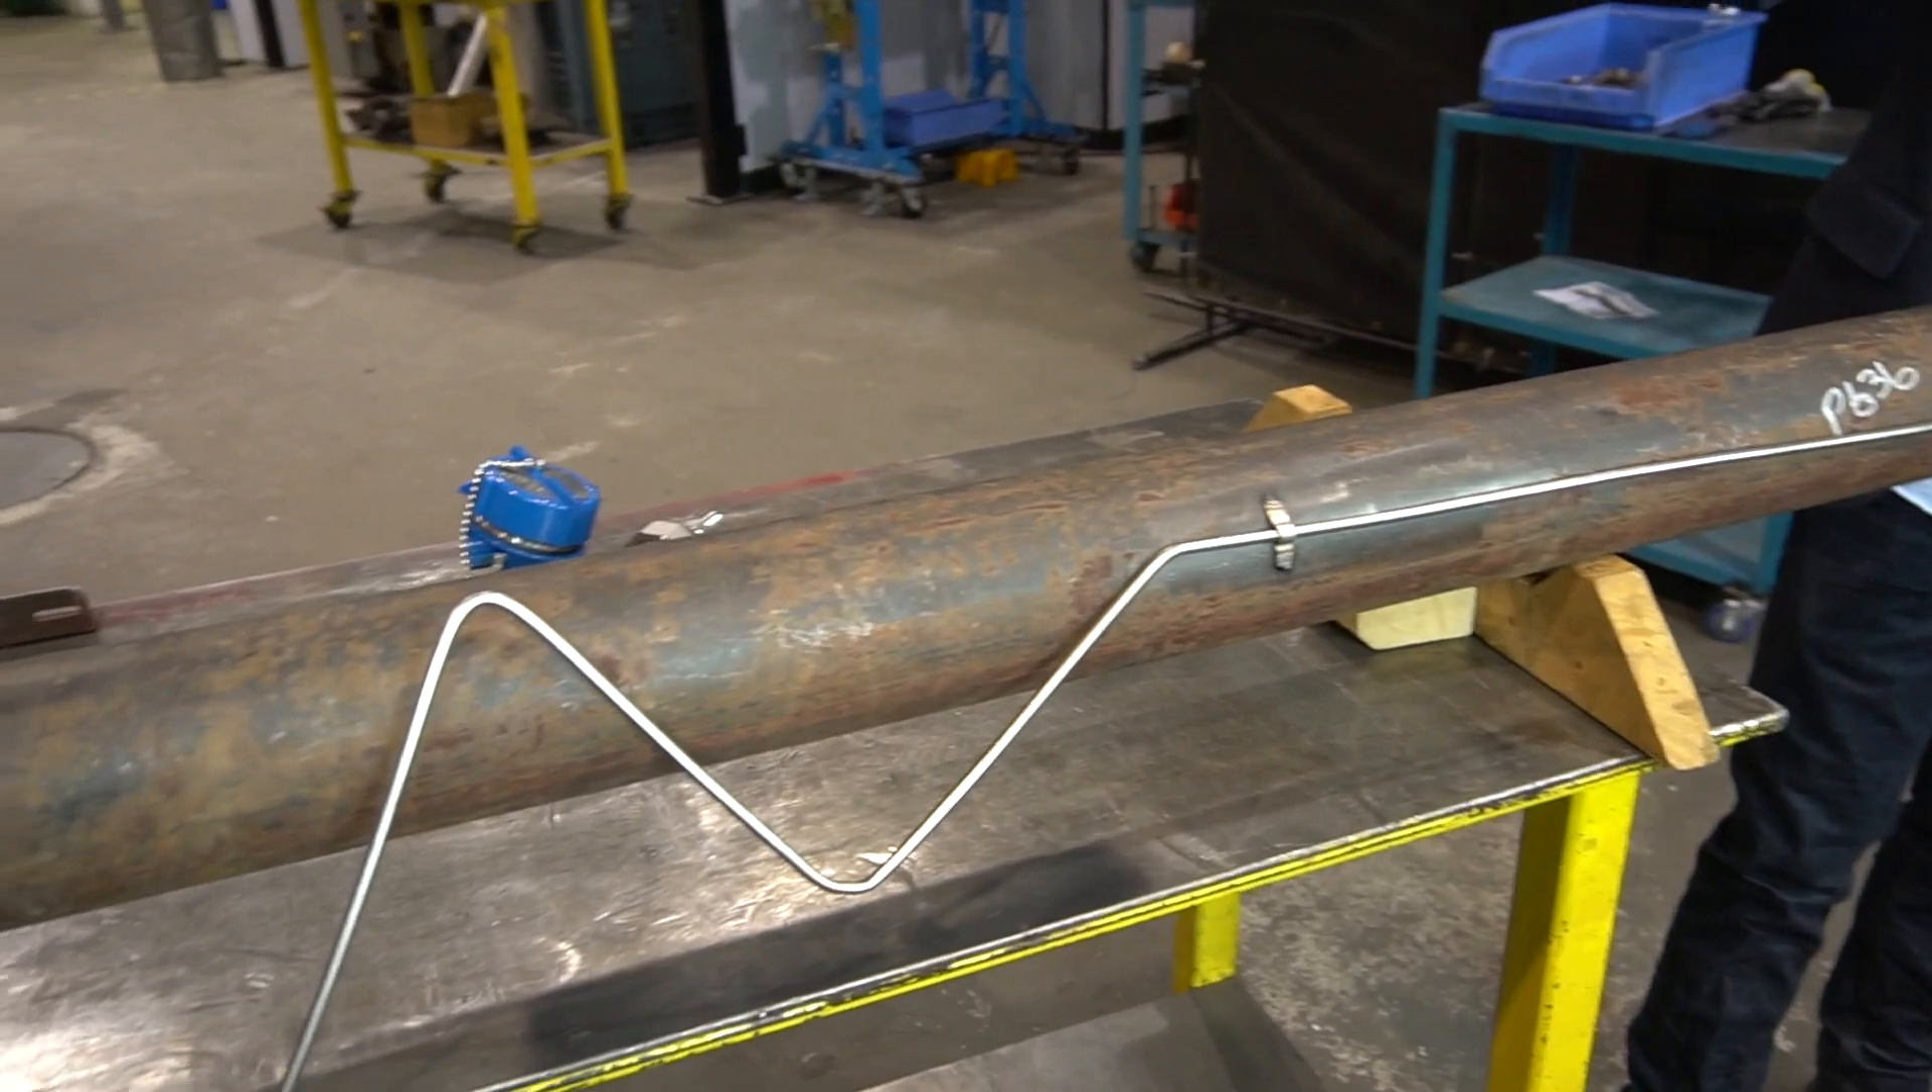So we've just thrown in some bends being mindful of the bend radius of the MI cable. And we've thrown another clamp into place here.